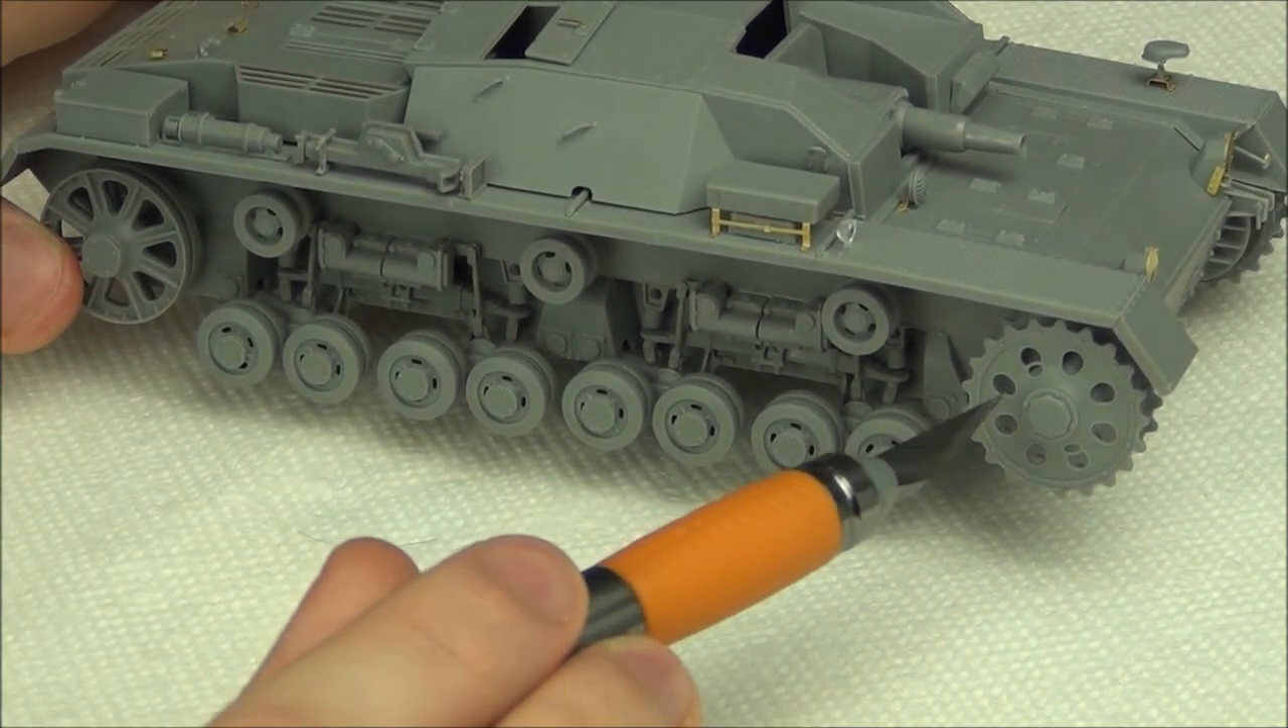So yeah, the wheels are all glued on but I don't really mind it.